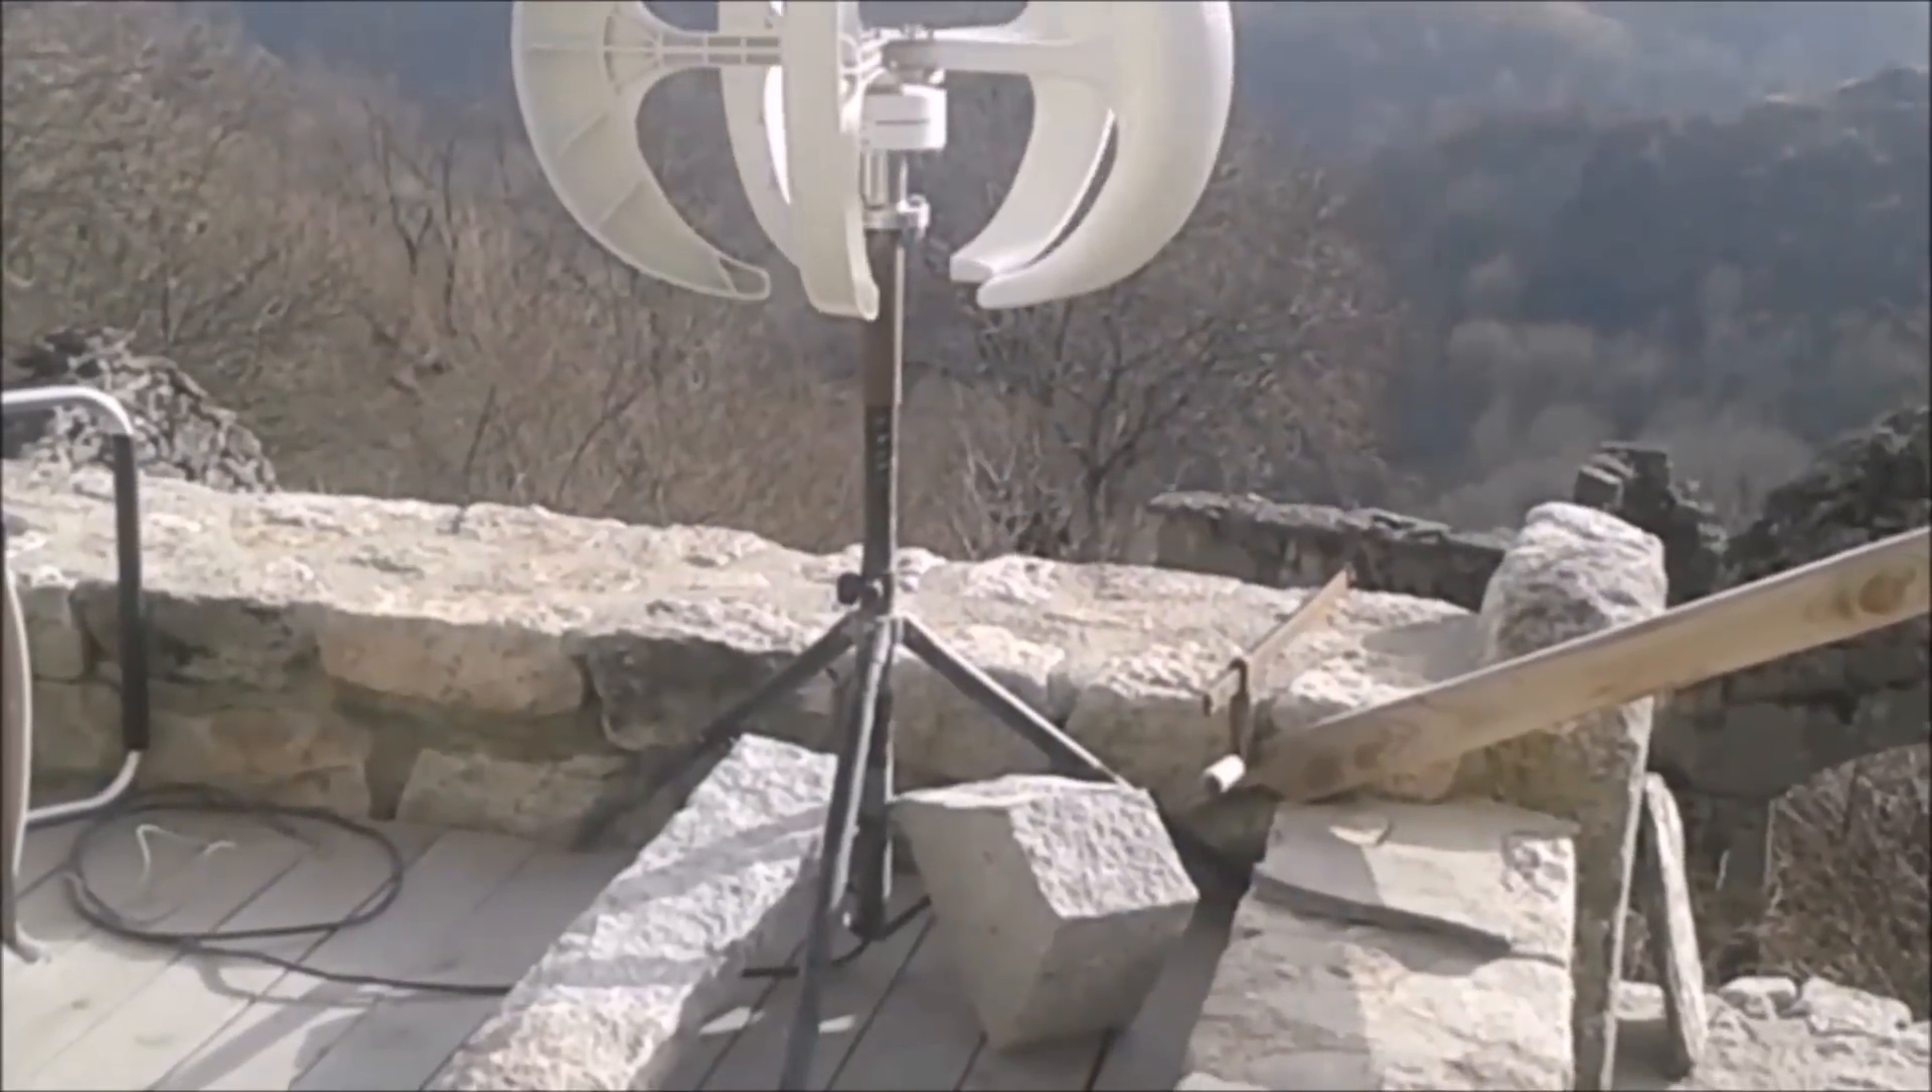Bon, j'ai bricolé le support, j'ai mis l'éolienne sur un petit trépied que j'avais disponible là, en n'hésitant pas à mettre du poids au pied au cas où.